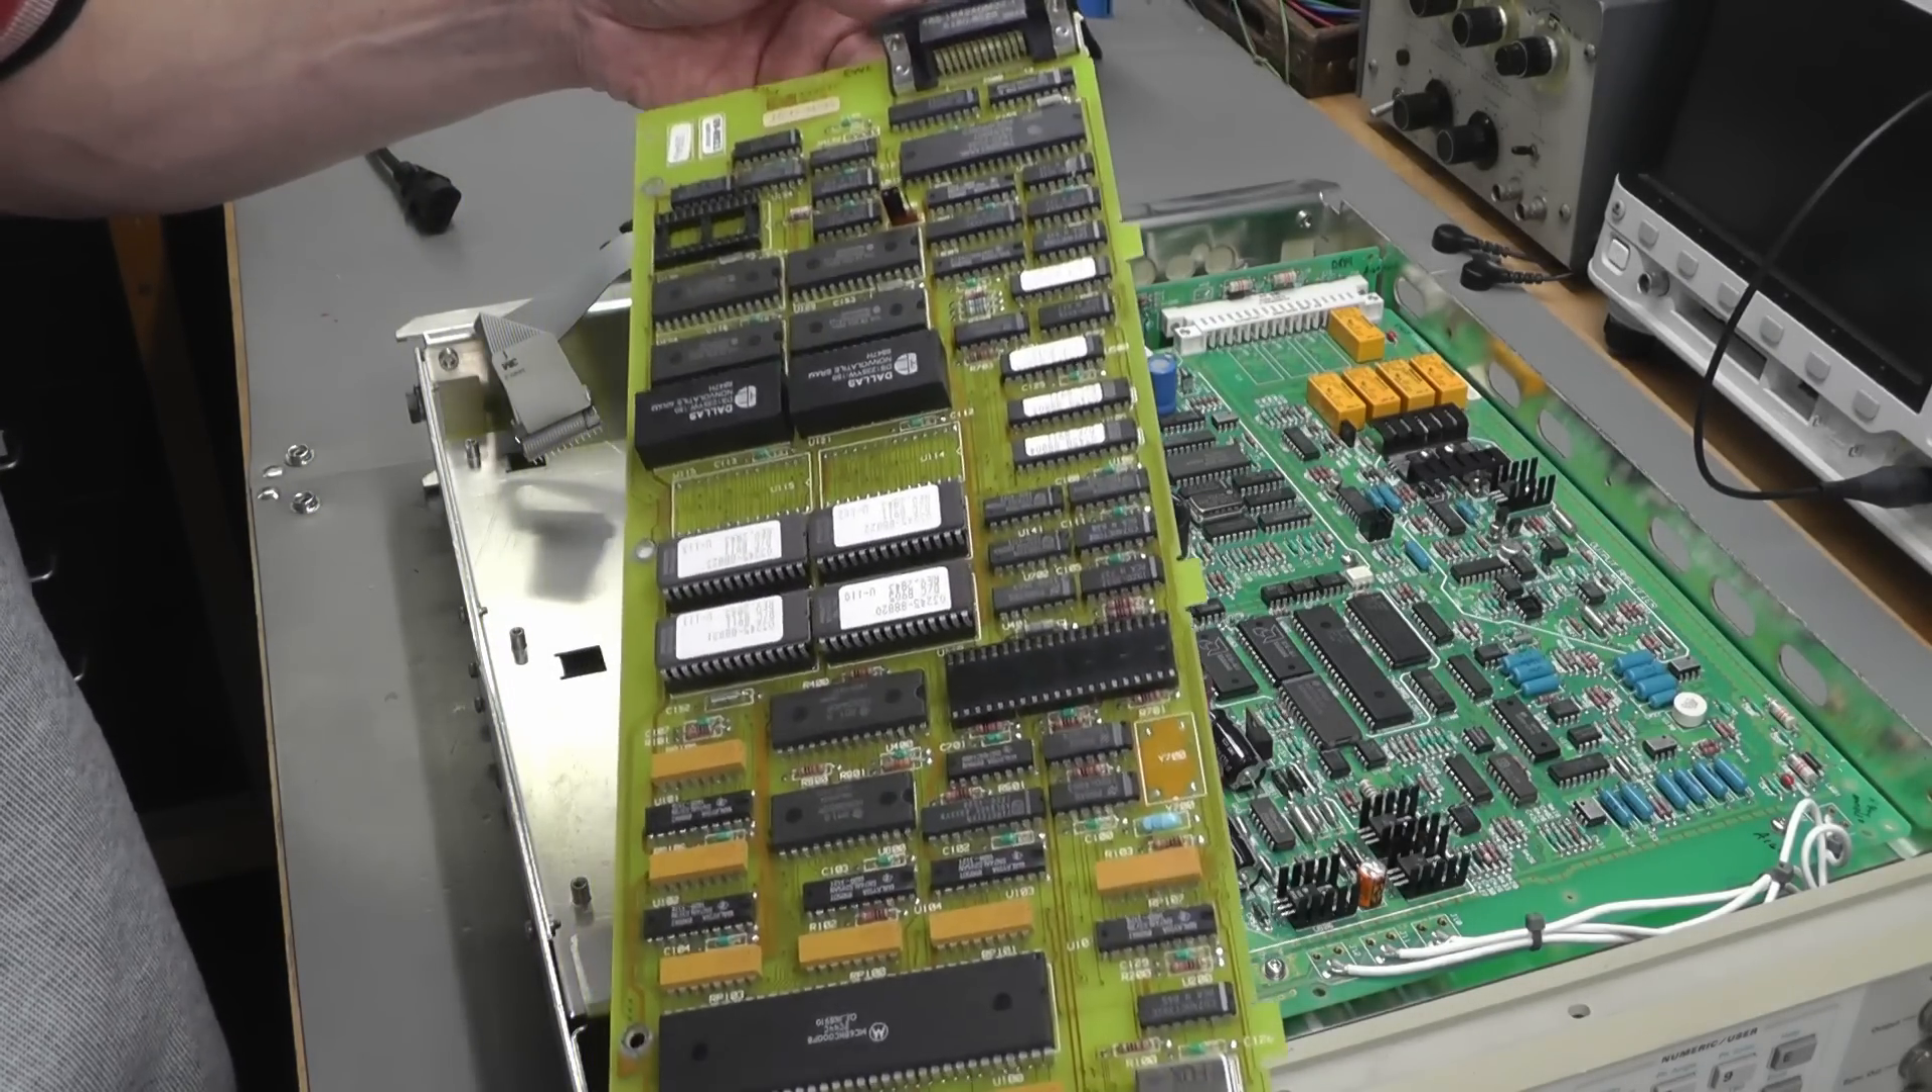Well and there we go there's the a5 board removed and it's absolutely pristine perfect condition.